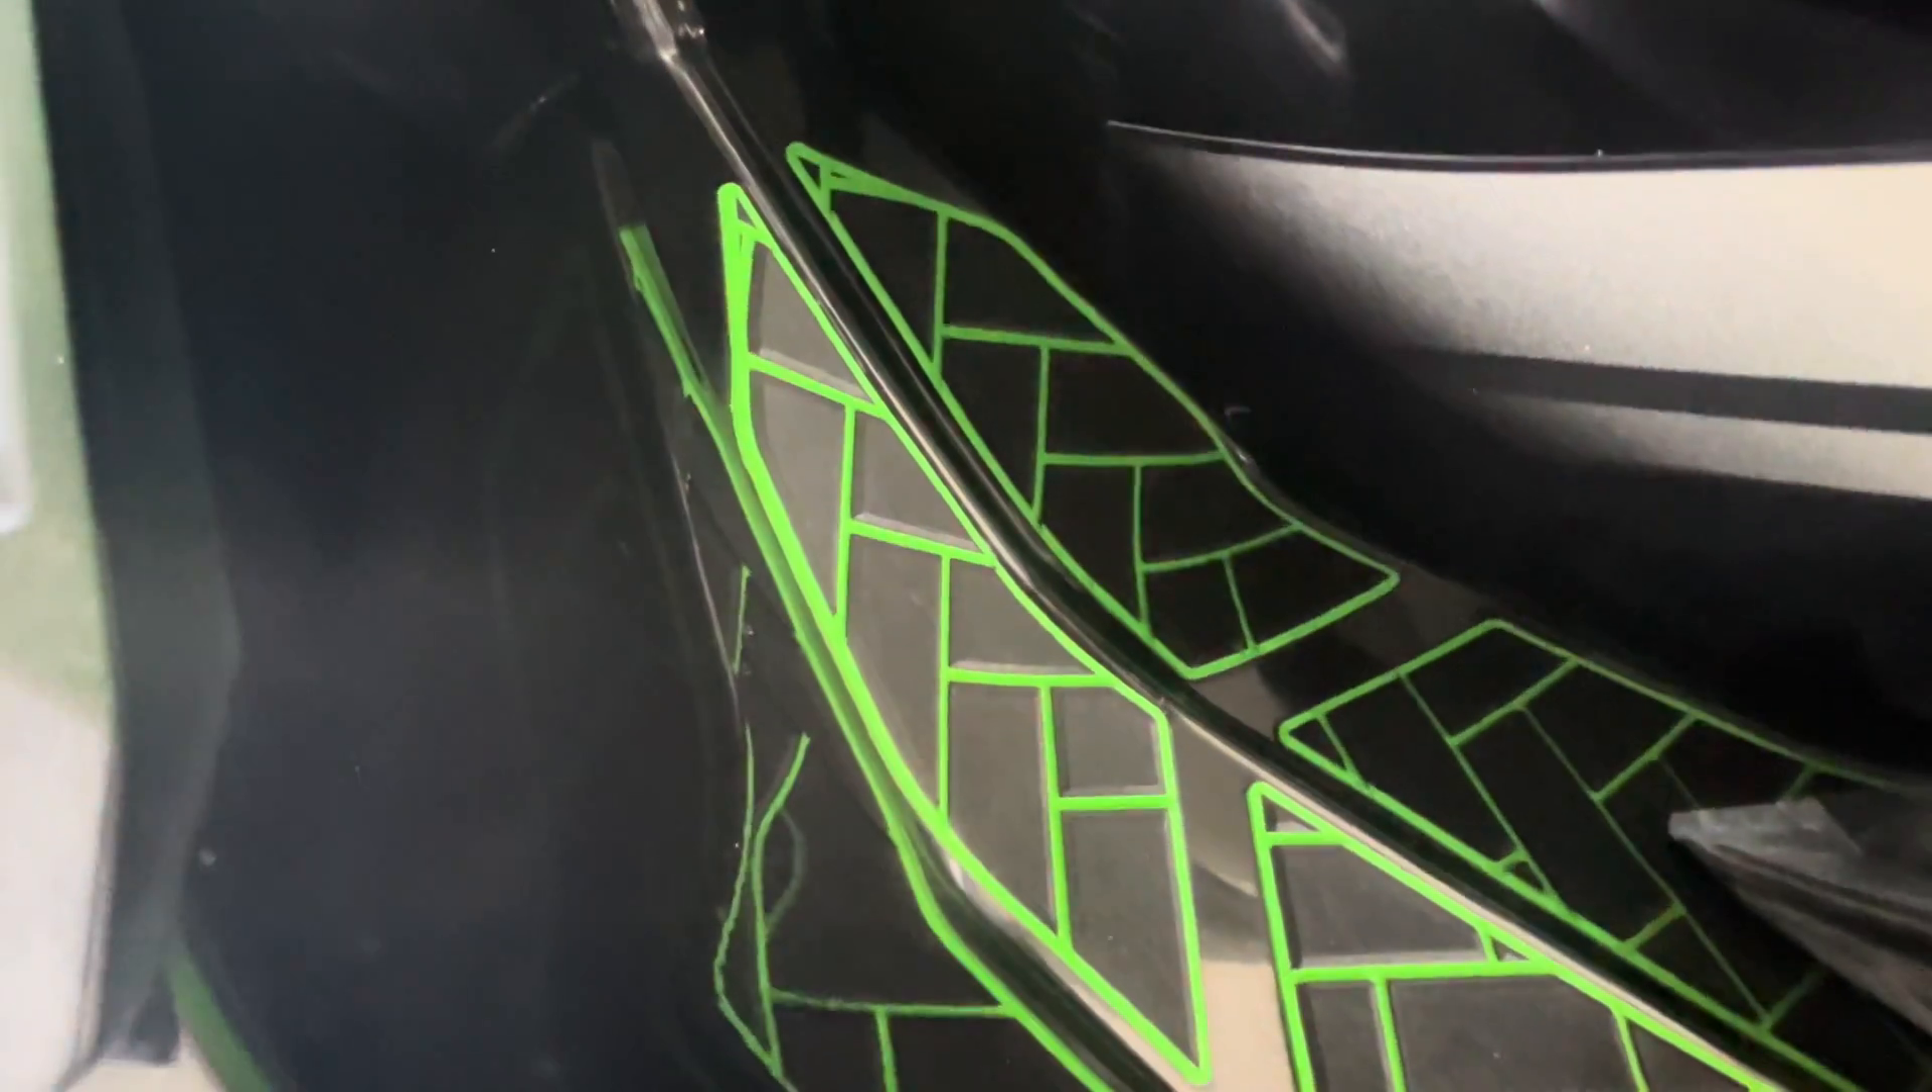Now I've got aftermarket pads already in place, so I'm going to skip this part of this factory-directed modification, but I wanted to show you anyway.